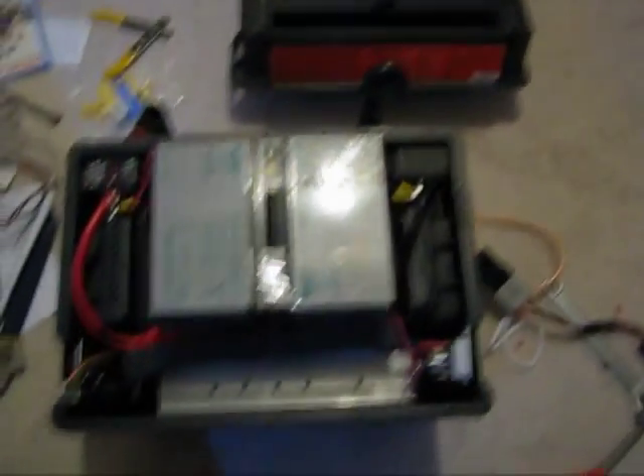So all I really need to do is just take the cover and attach it.